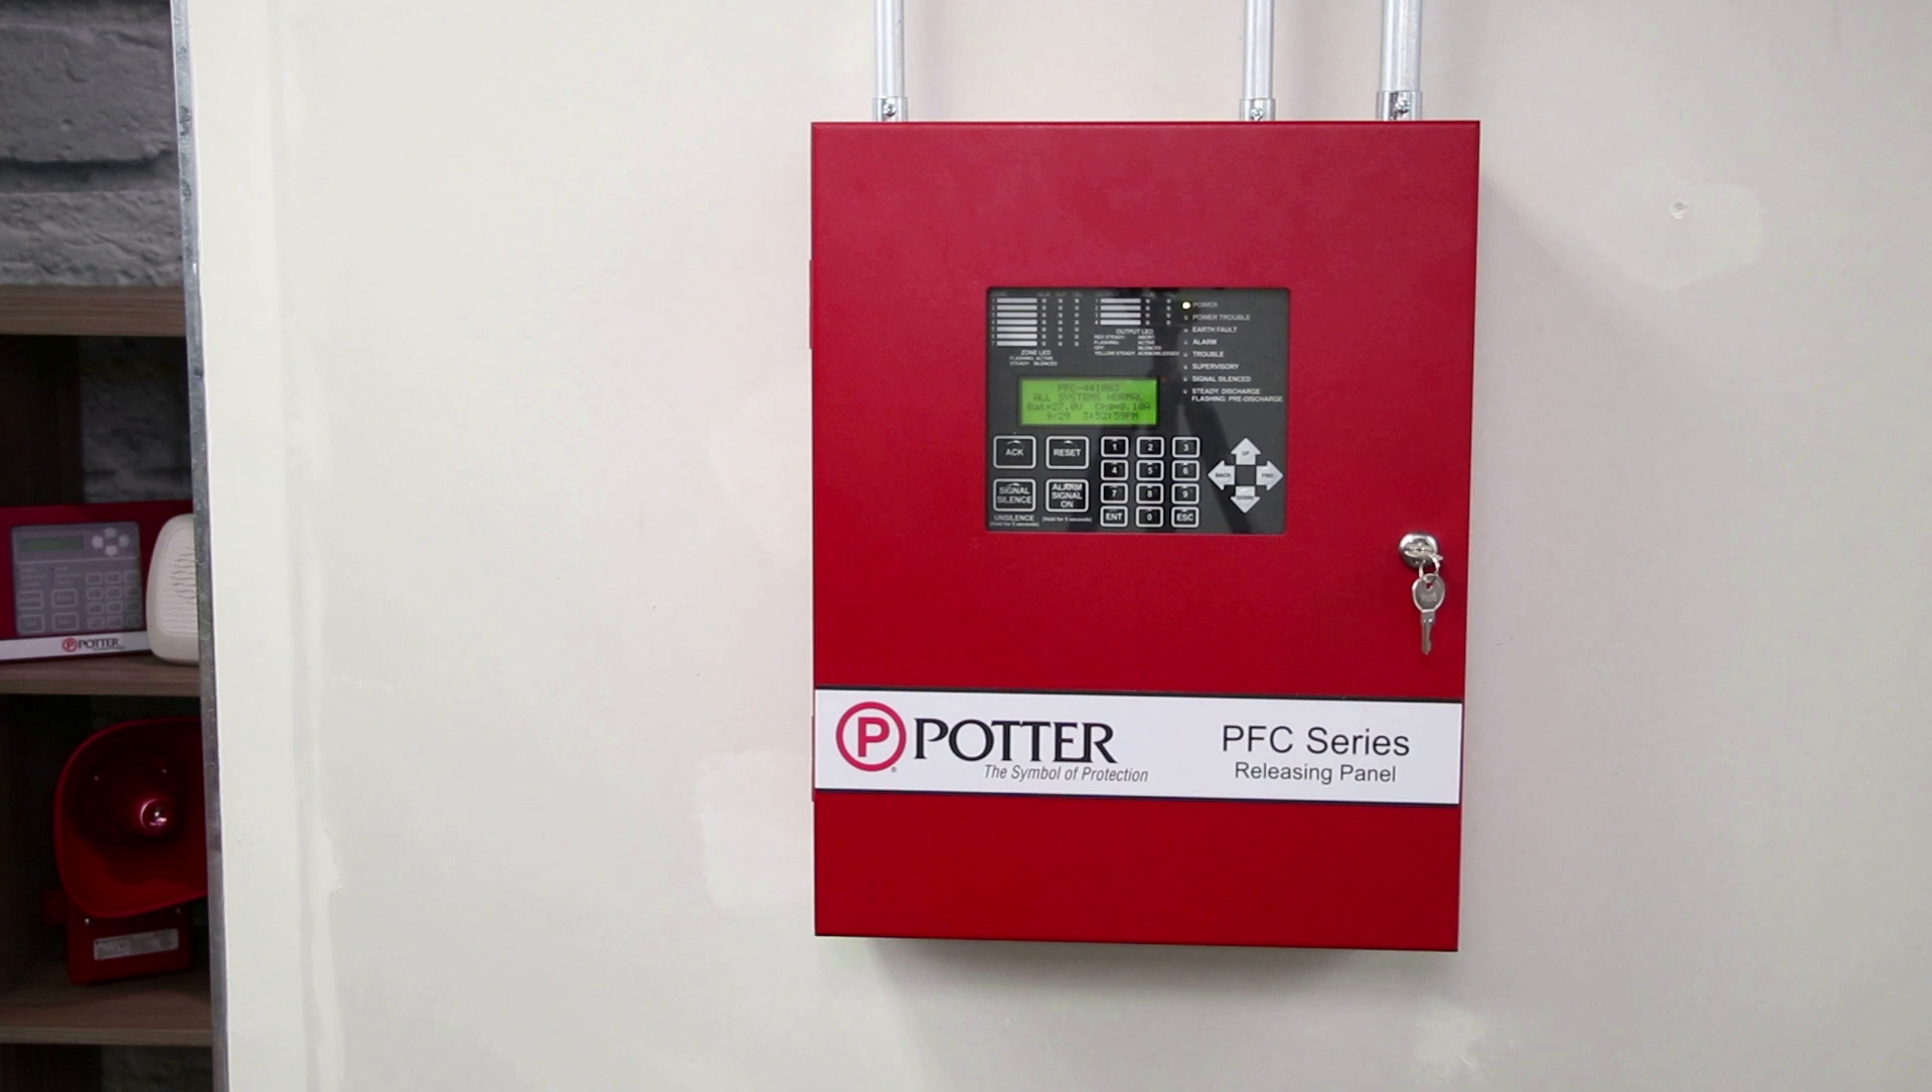You have now successfully installed the new PFC 4410 G3.